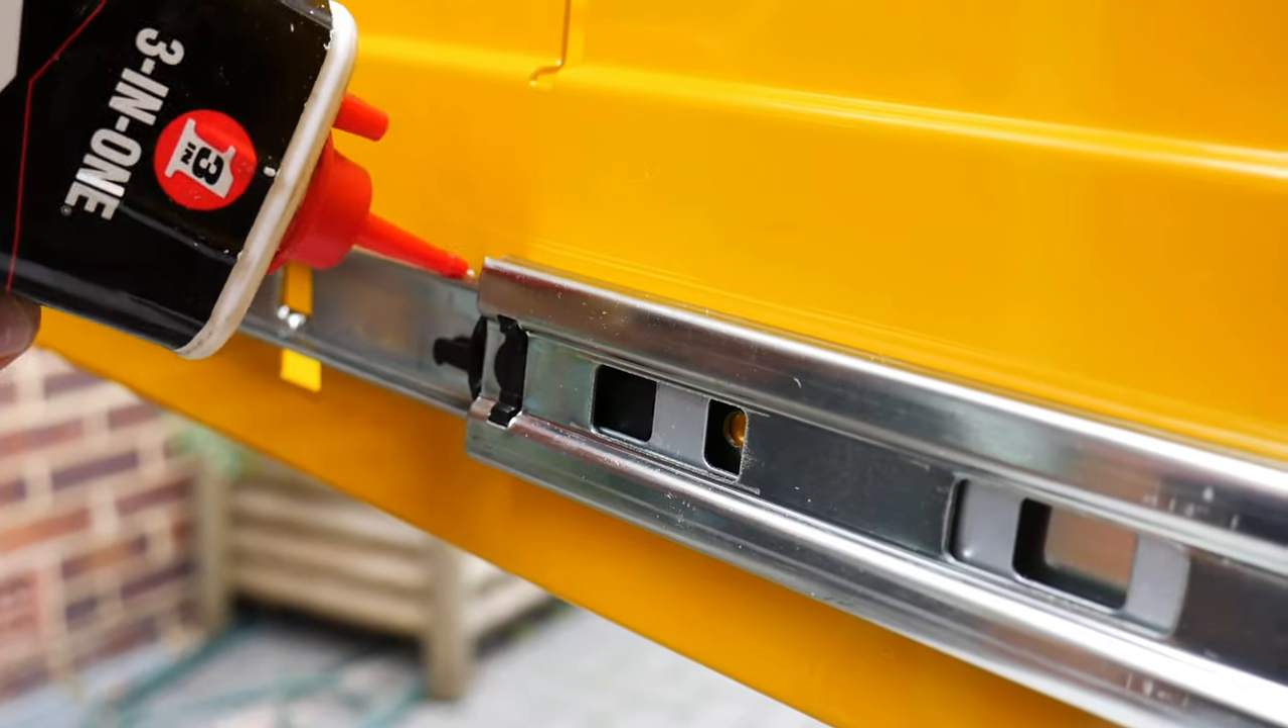So there you have it your slider is now installed and ready to be put to use.